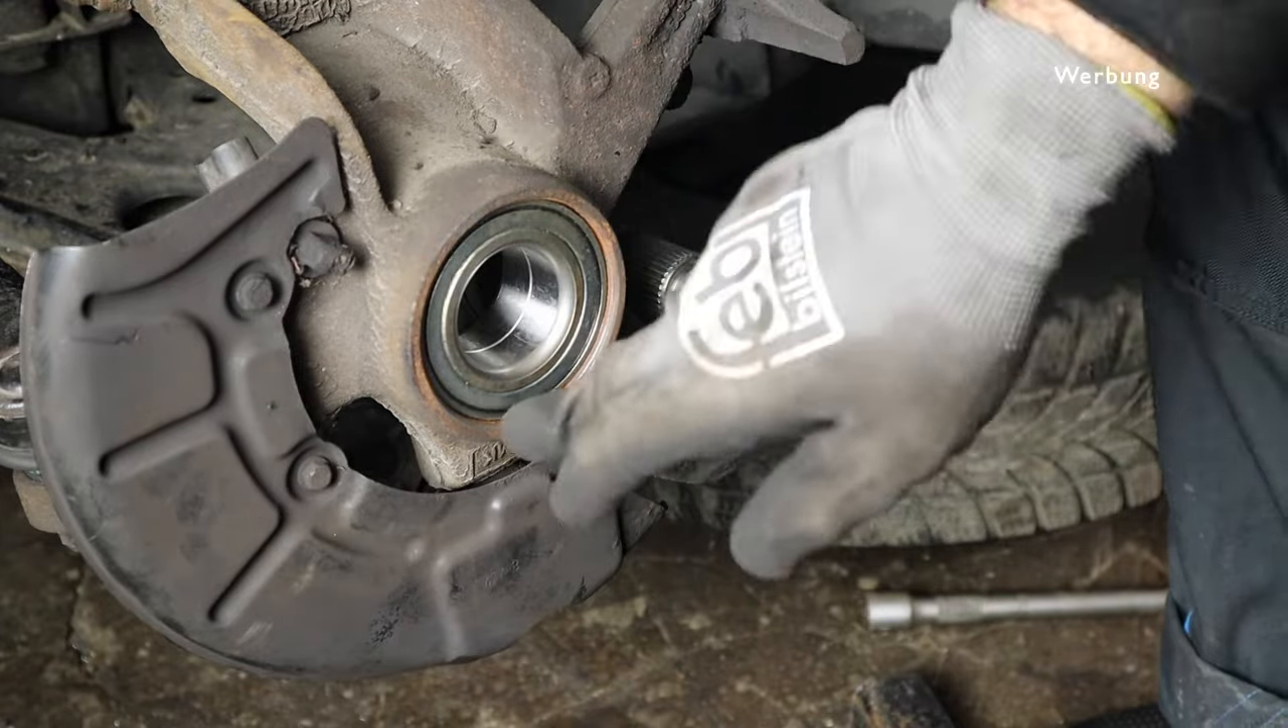Das radlager ist drin sieht super aus muss ich sagen.